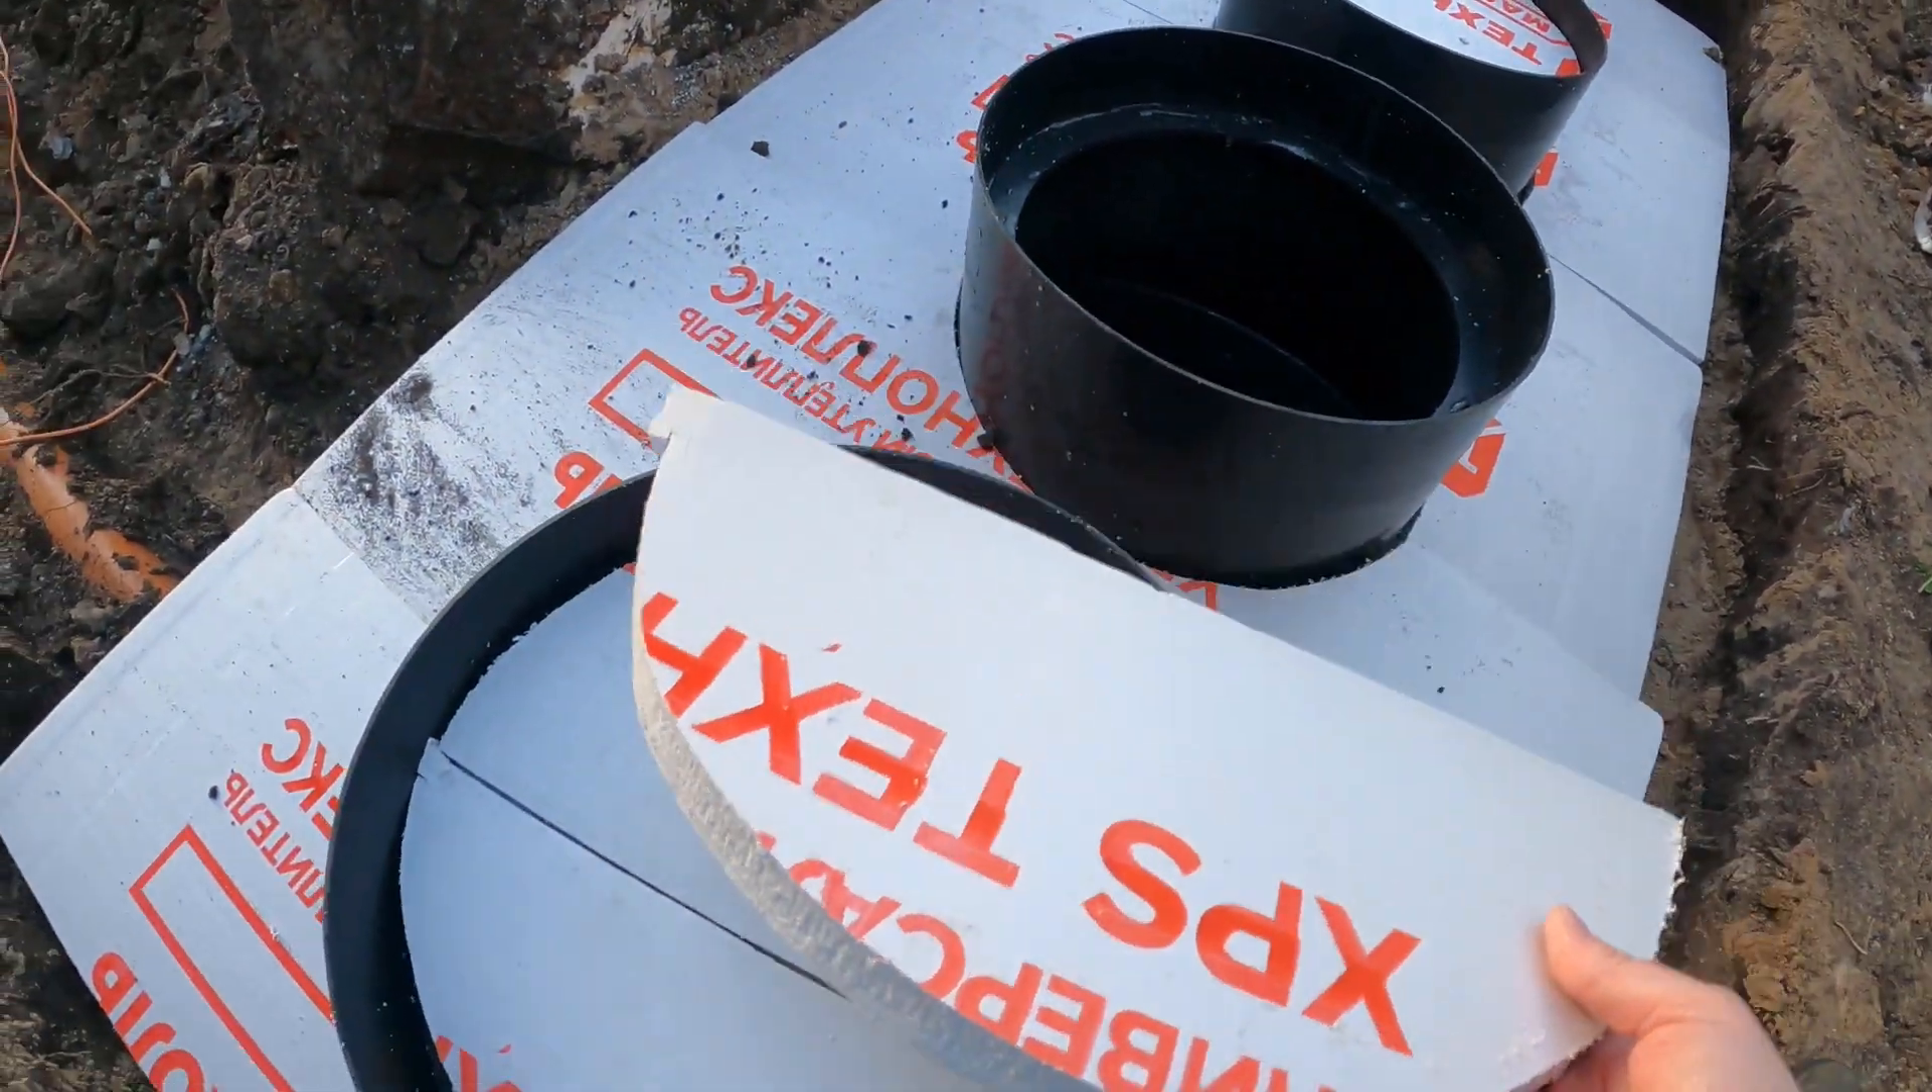Работа подходит к концу. Останется надеть только крышки.